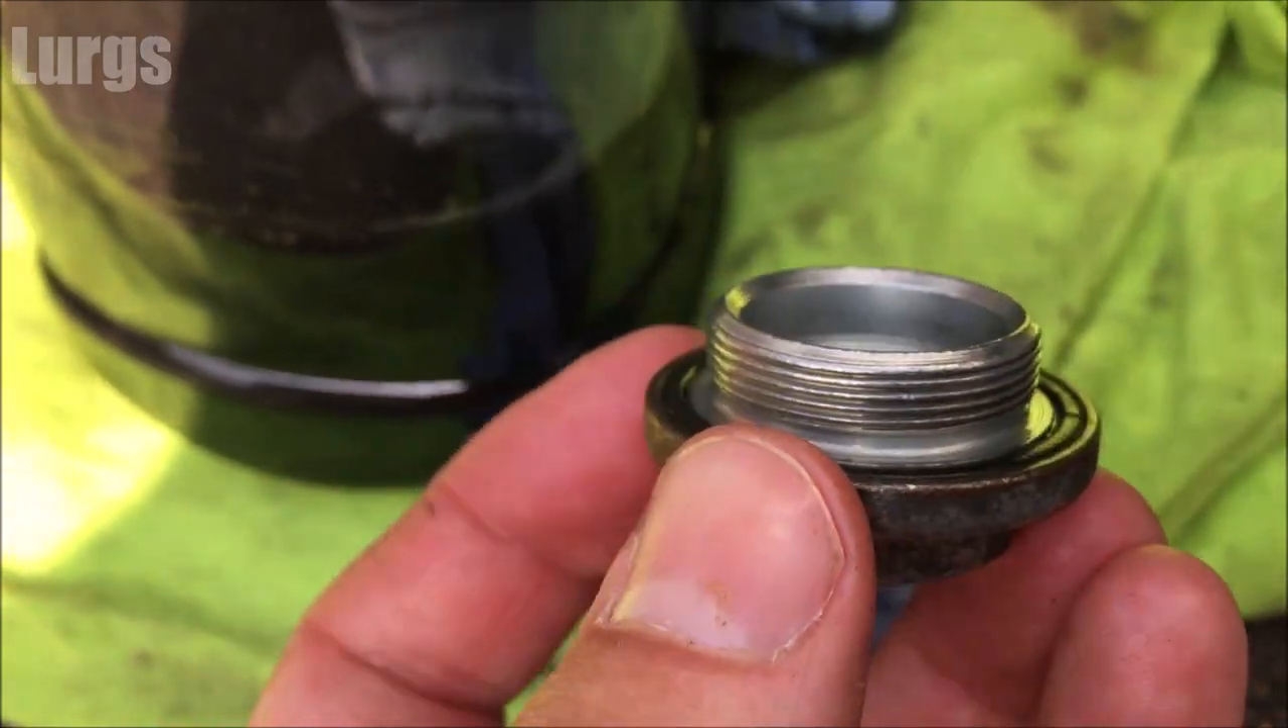So this is the sump plug which I've taken out and you can see the rubber o-ring in there so you can just pull that out just with a small screwdriver.